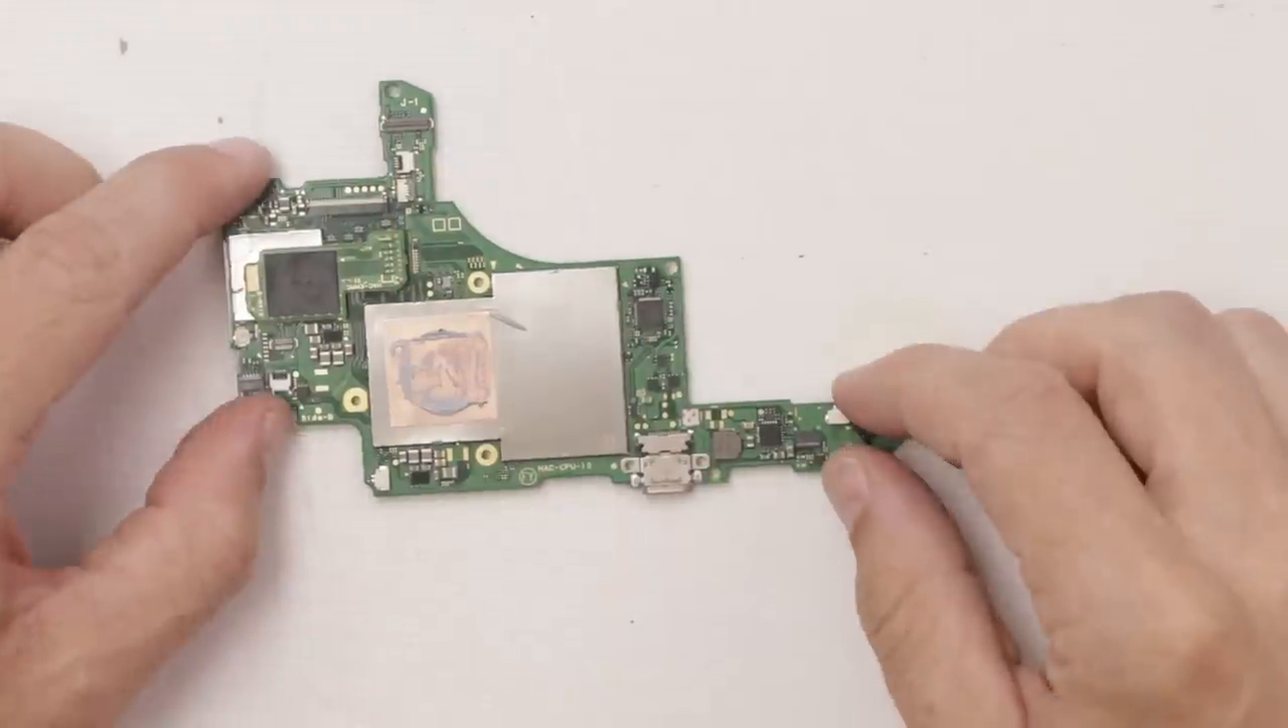Now we've got the motherboard out.